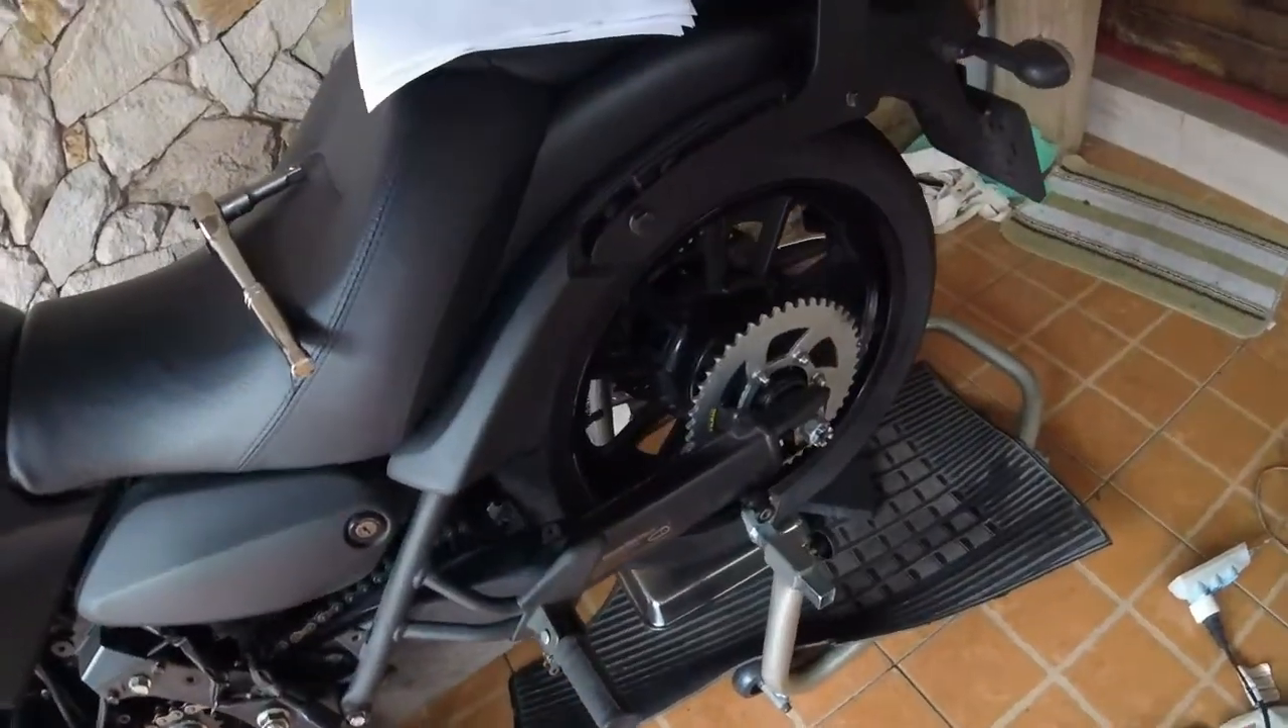Pessoal, já coloquei então aqui a roda no lugar.